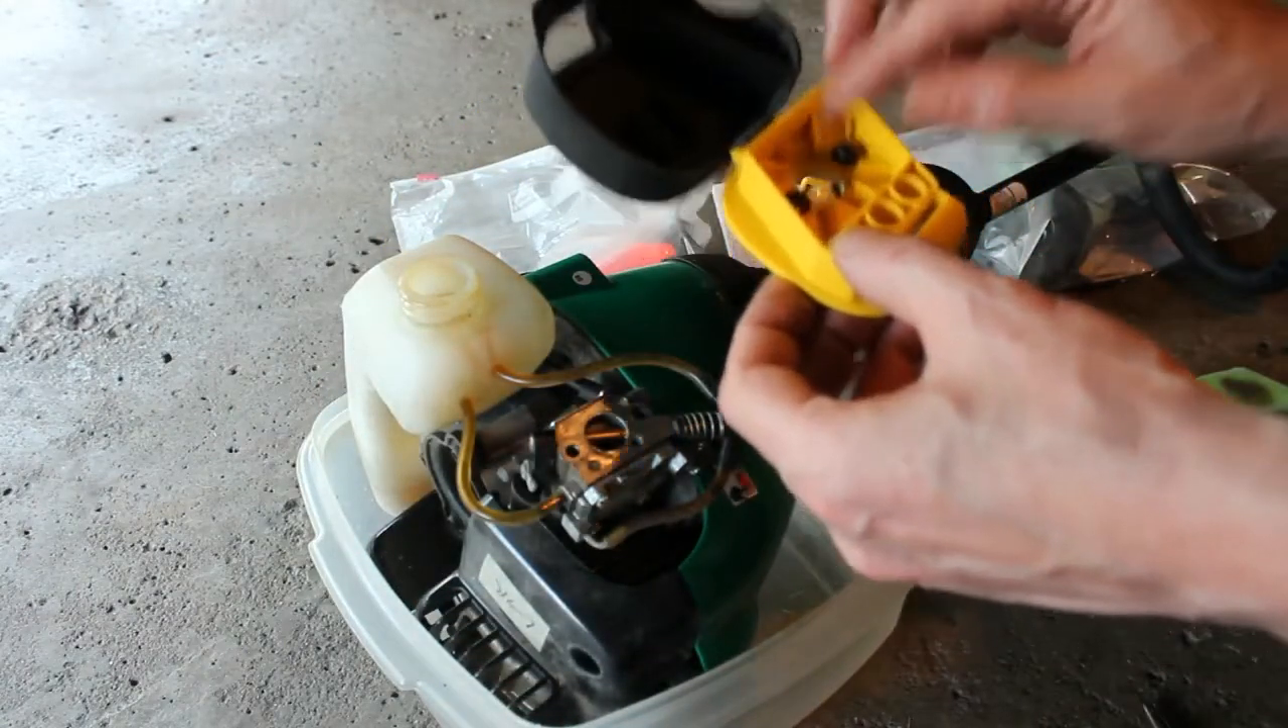Alright so we have the cover off there.